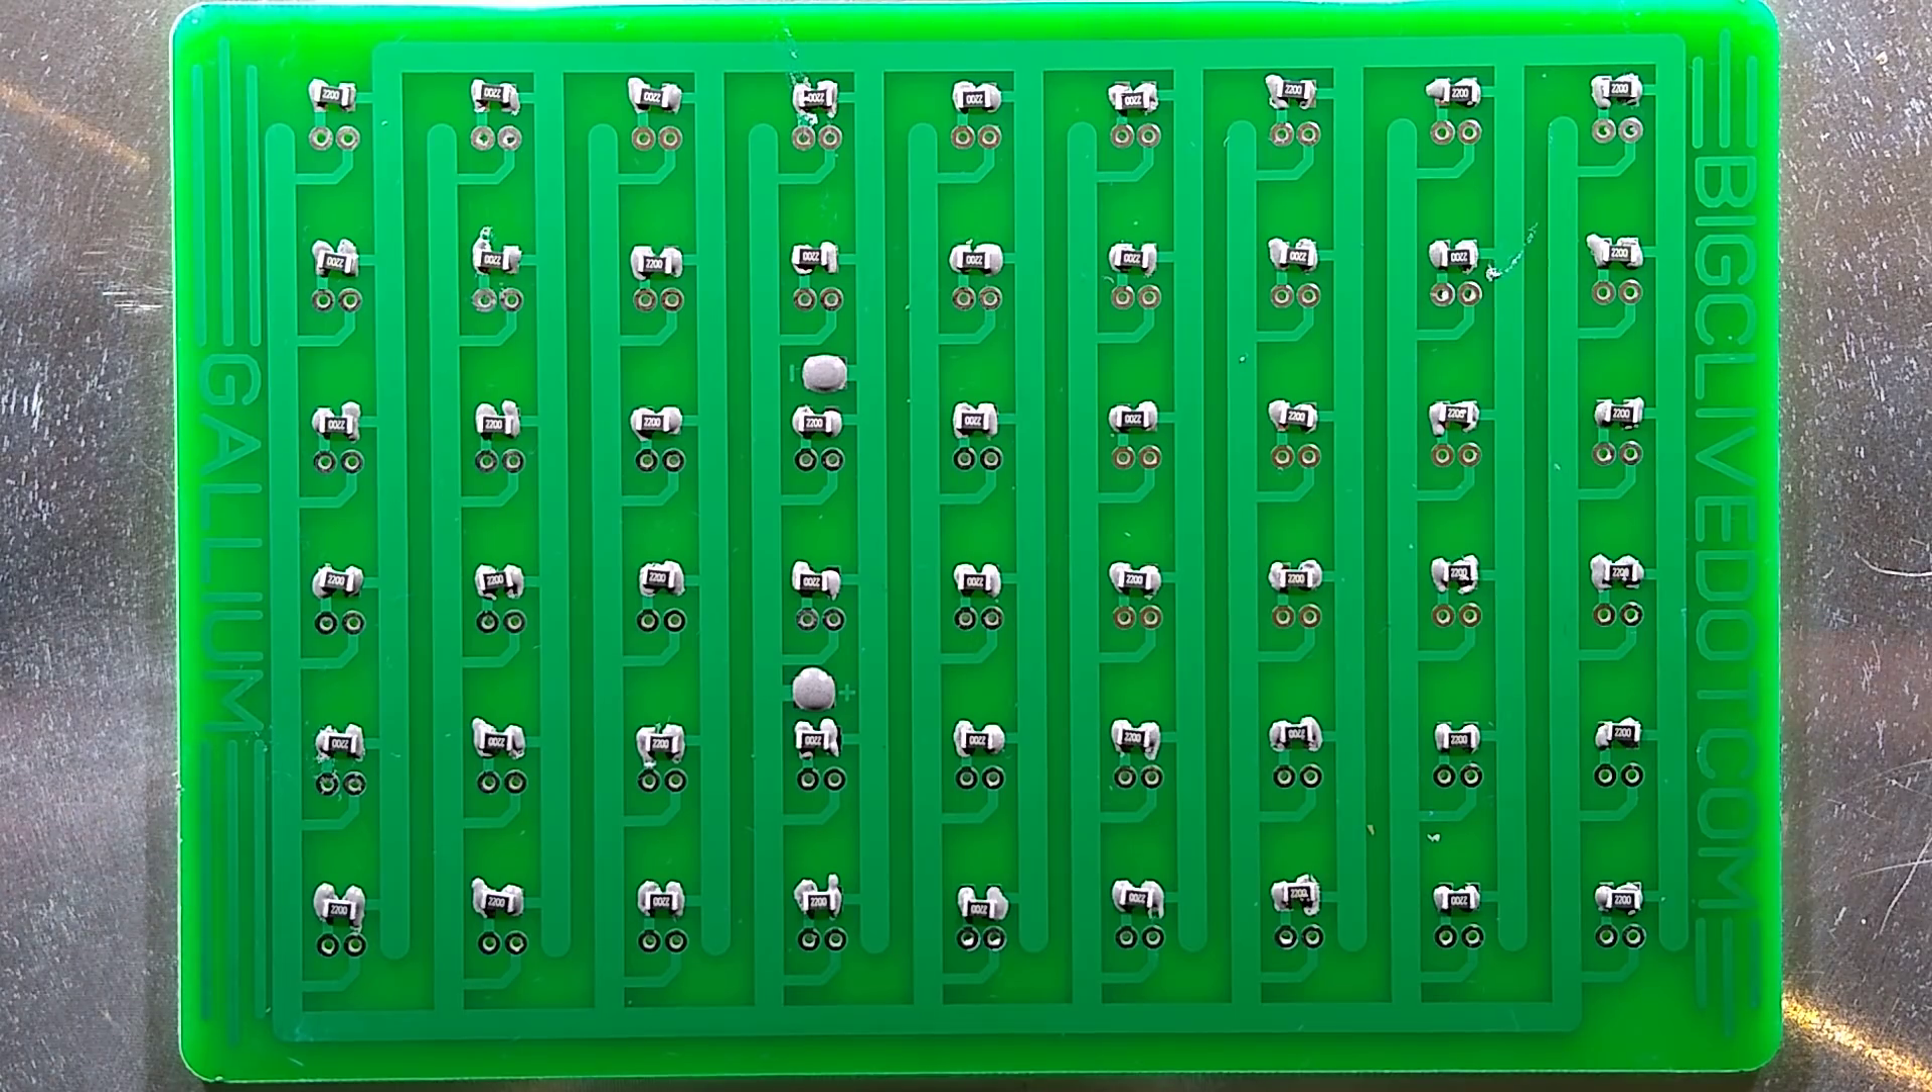Okay, I've got the resistors on.